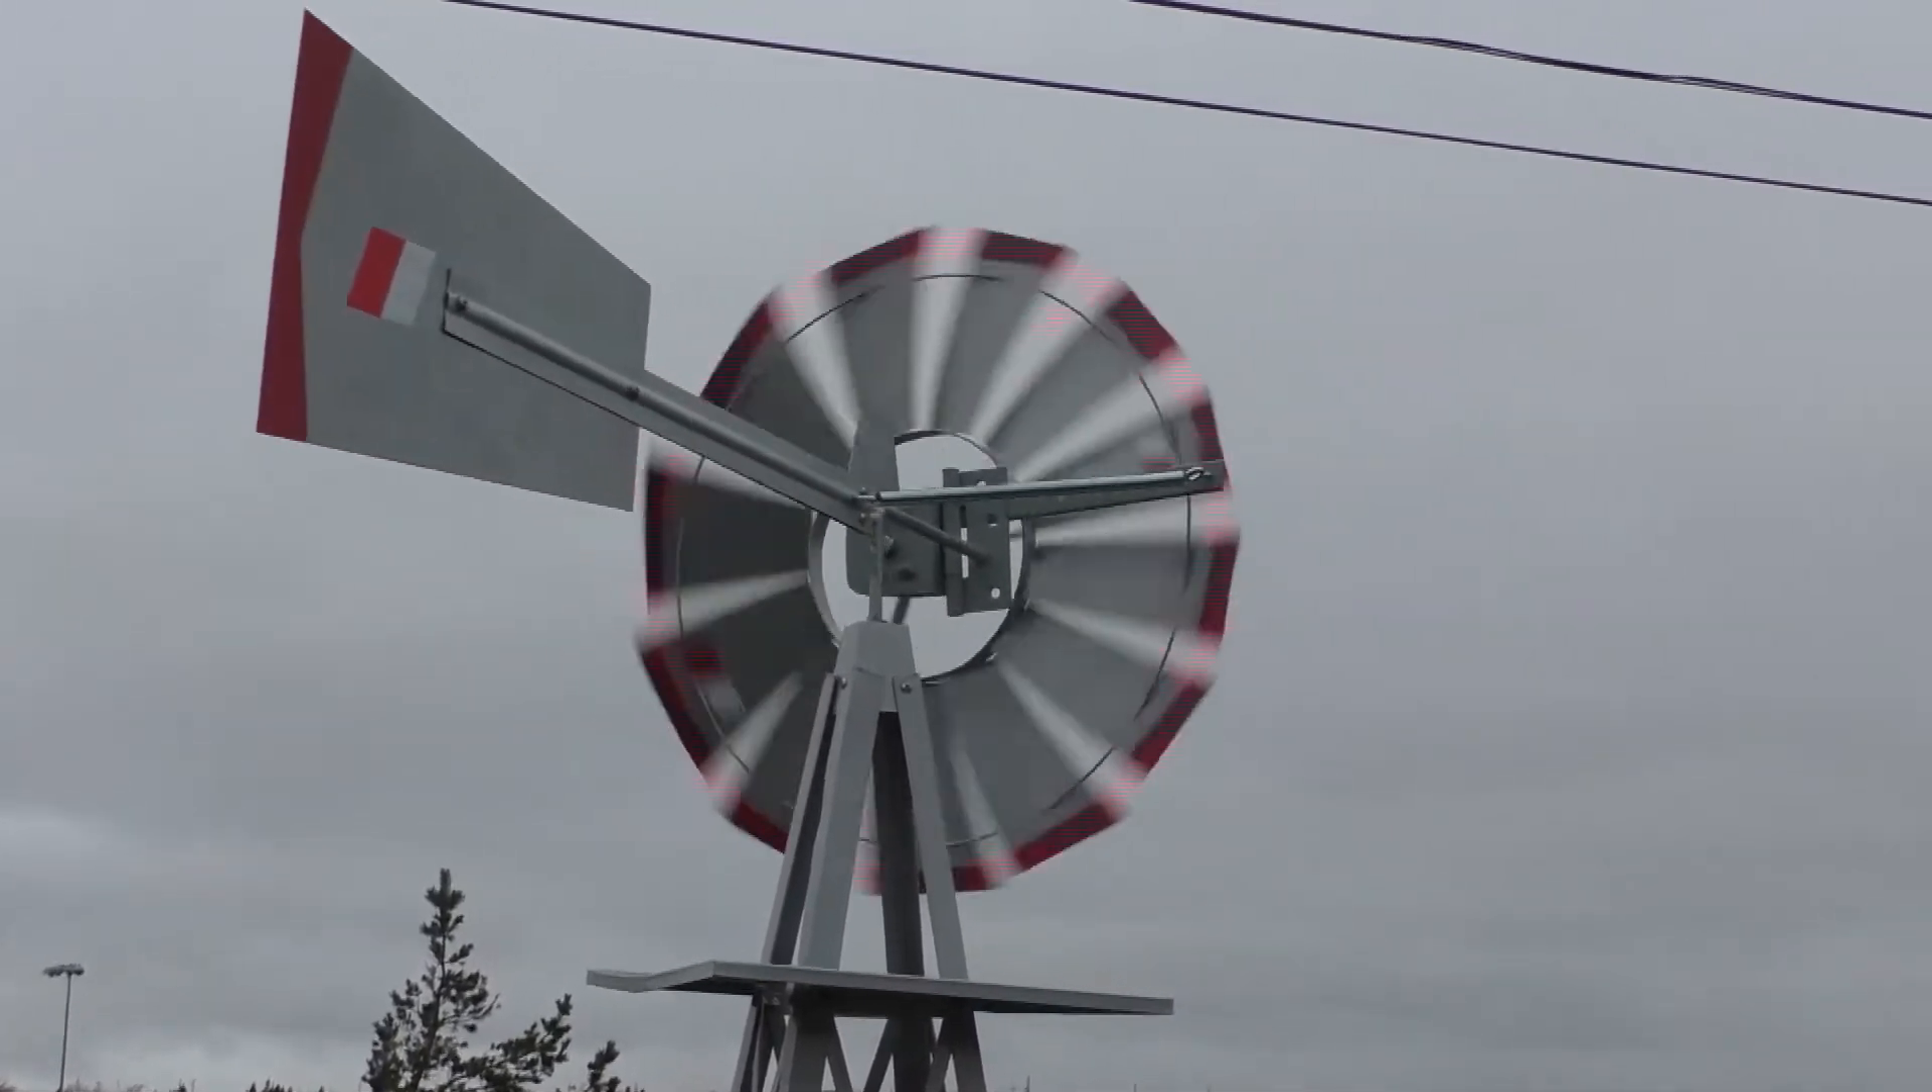So the windmill is installed now and I have a fair little breeze but not enough yet to cause the furling.